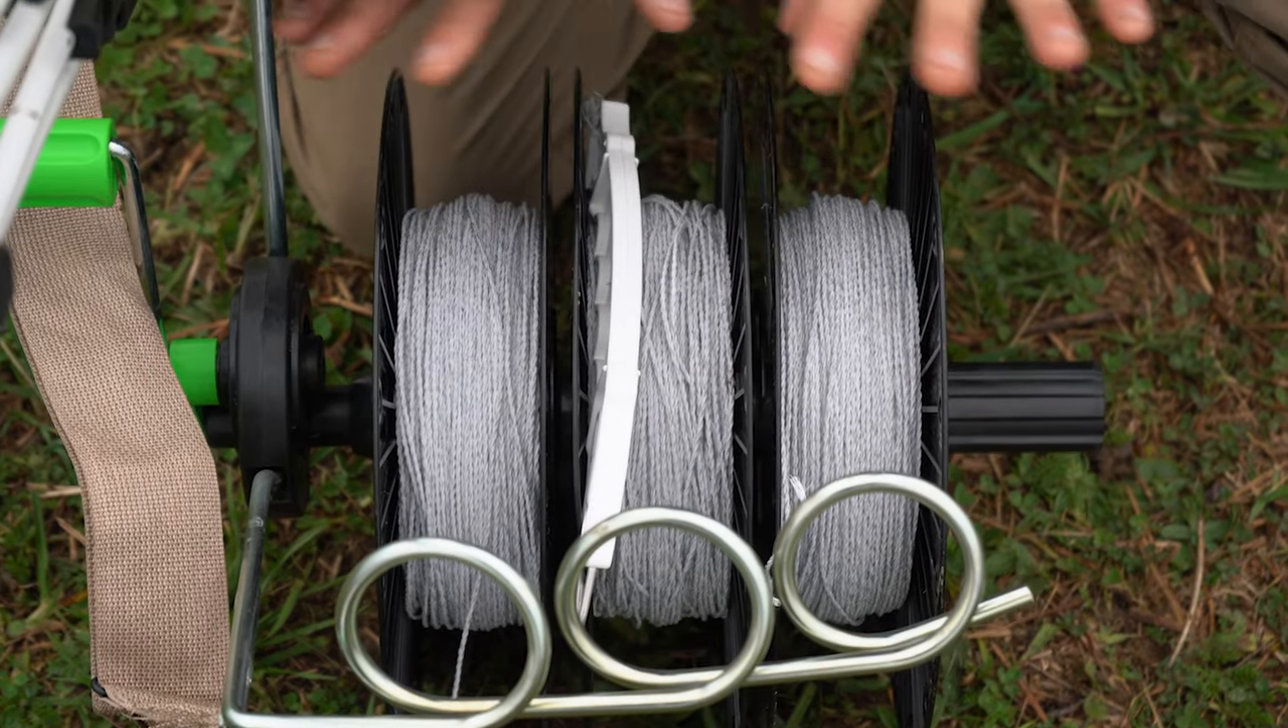And you'll see here there's an even spacing between each of the spools indicating we do have proper alignment.